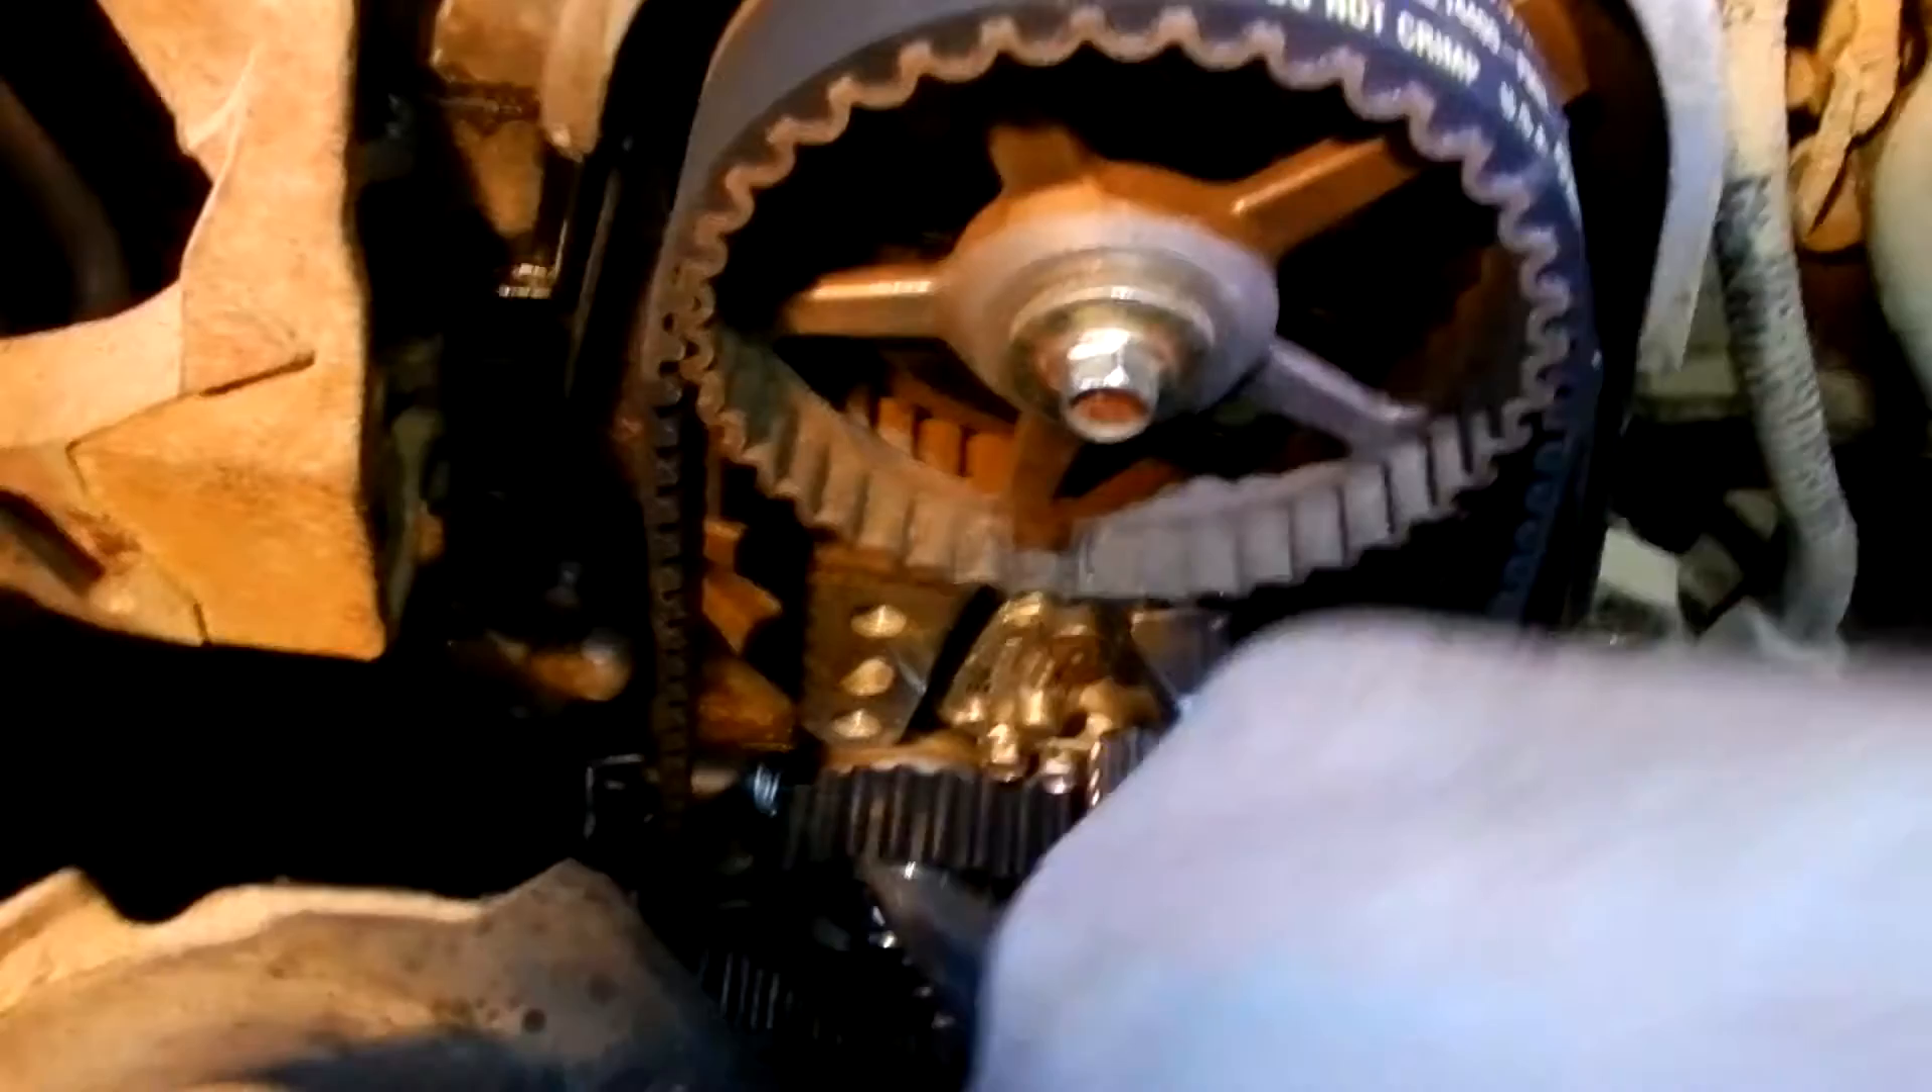I got the belt in place now.